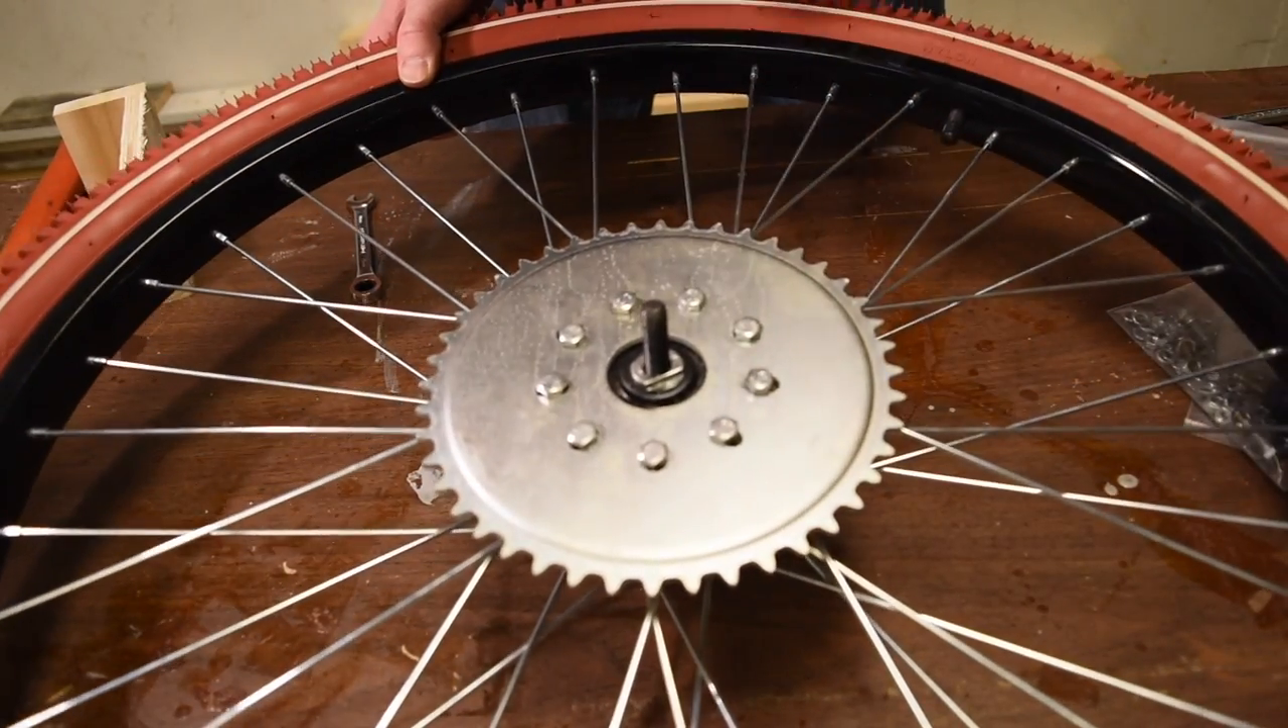So it's taking me some time but I finally got this sprocket on.